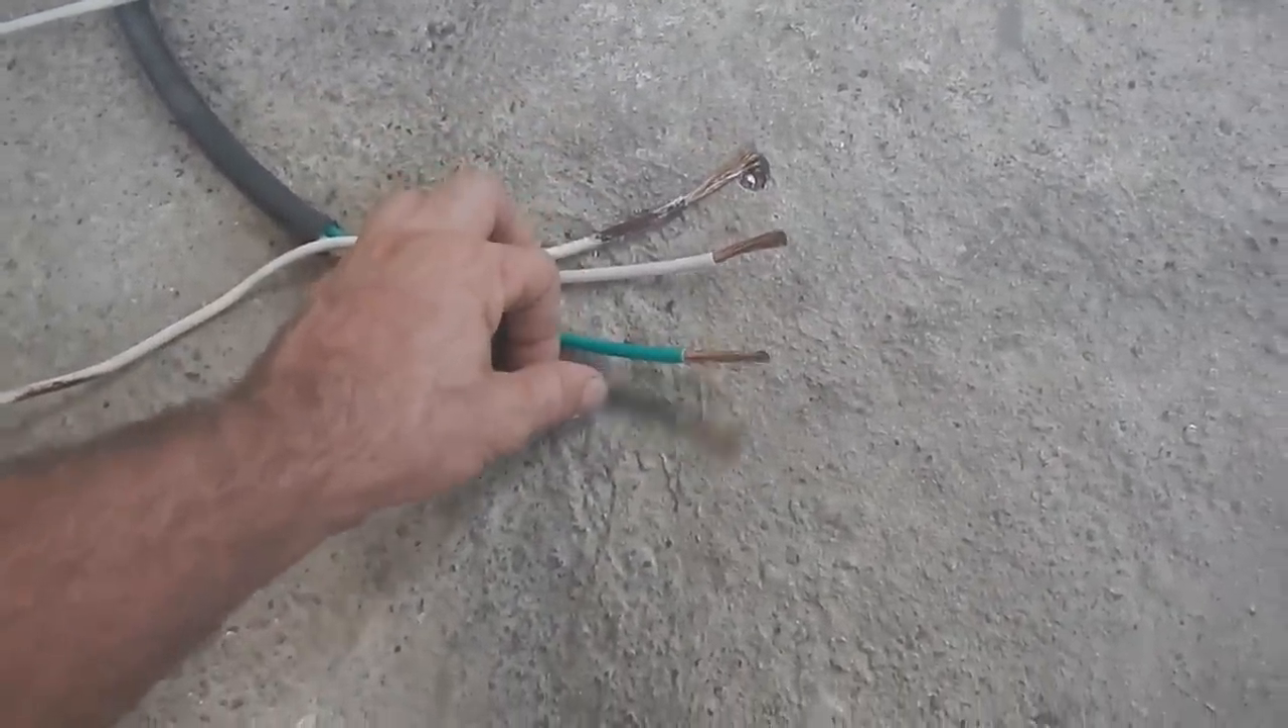Okay I've got my wires stripped now I need to make connectors for them.